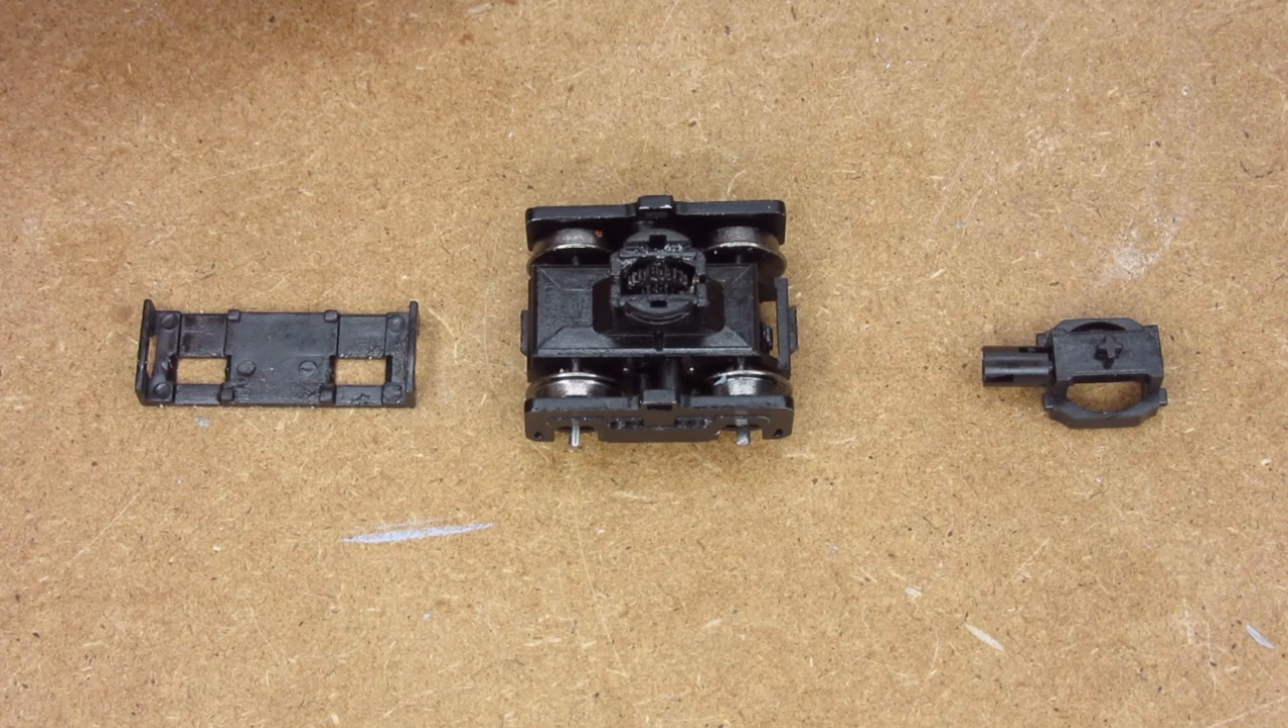Alright, so I have this partially disassembled truck here. Excuse me, it's missing a few pieces already that we'll get to.